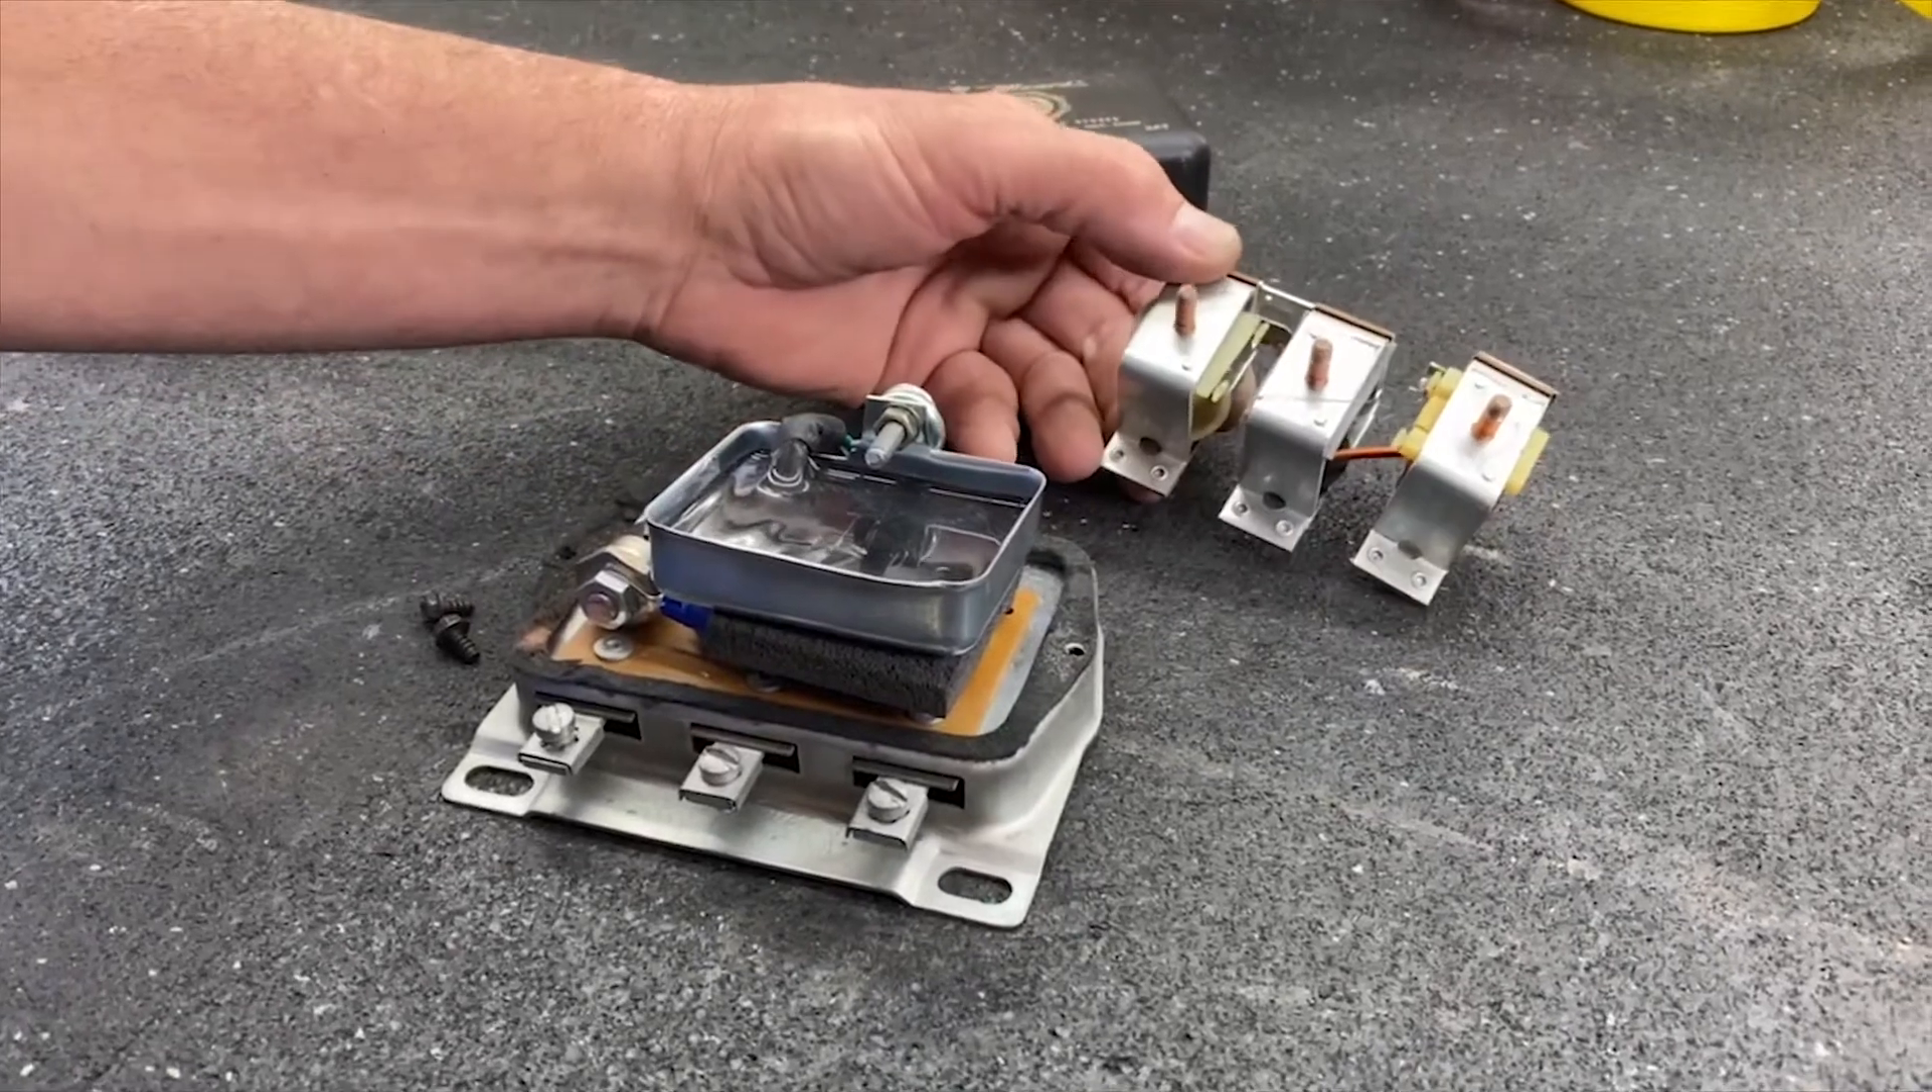Here is the coils that we've removed from the original regulator.